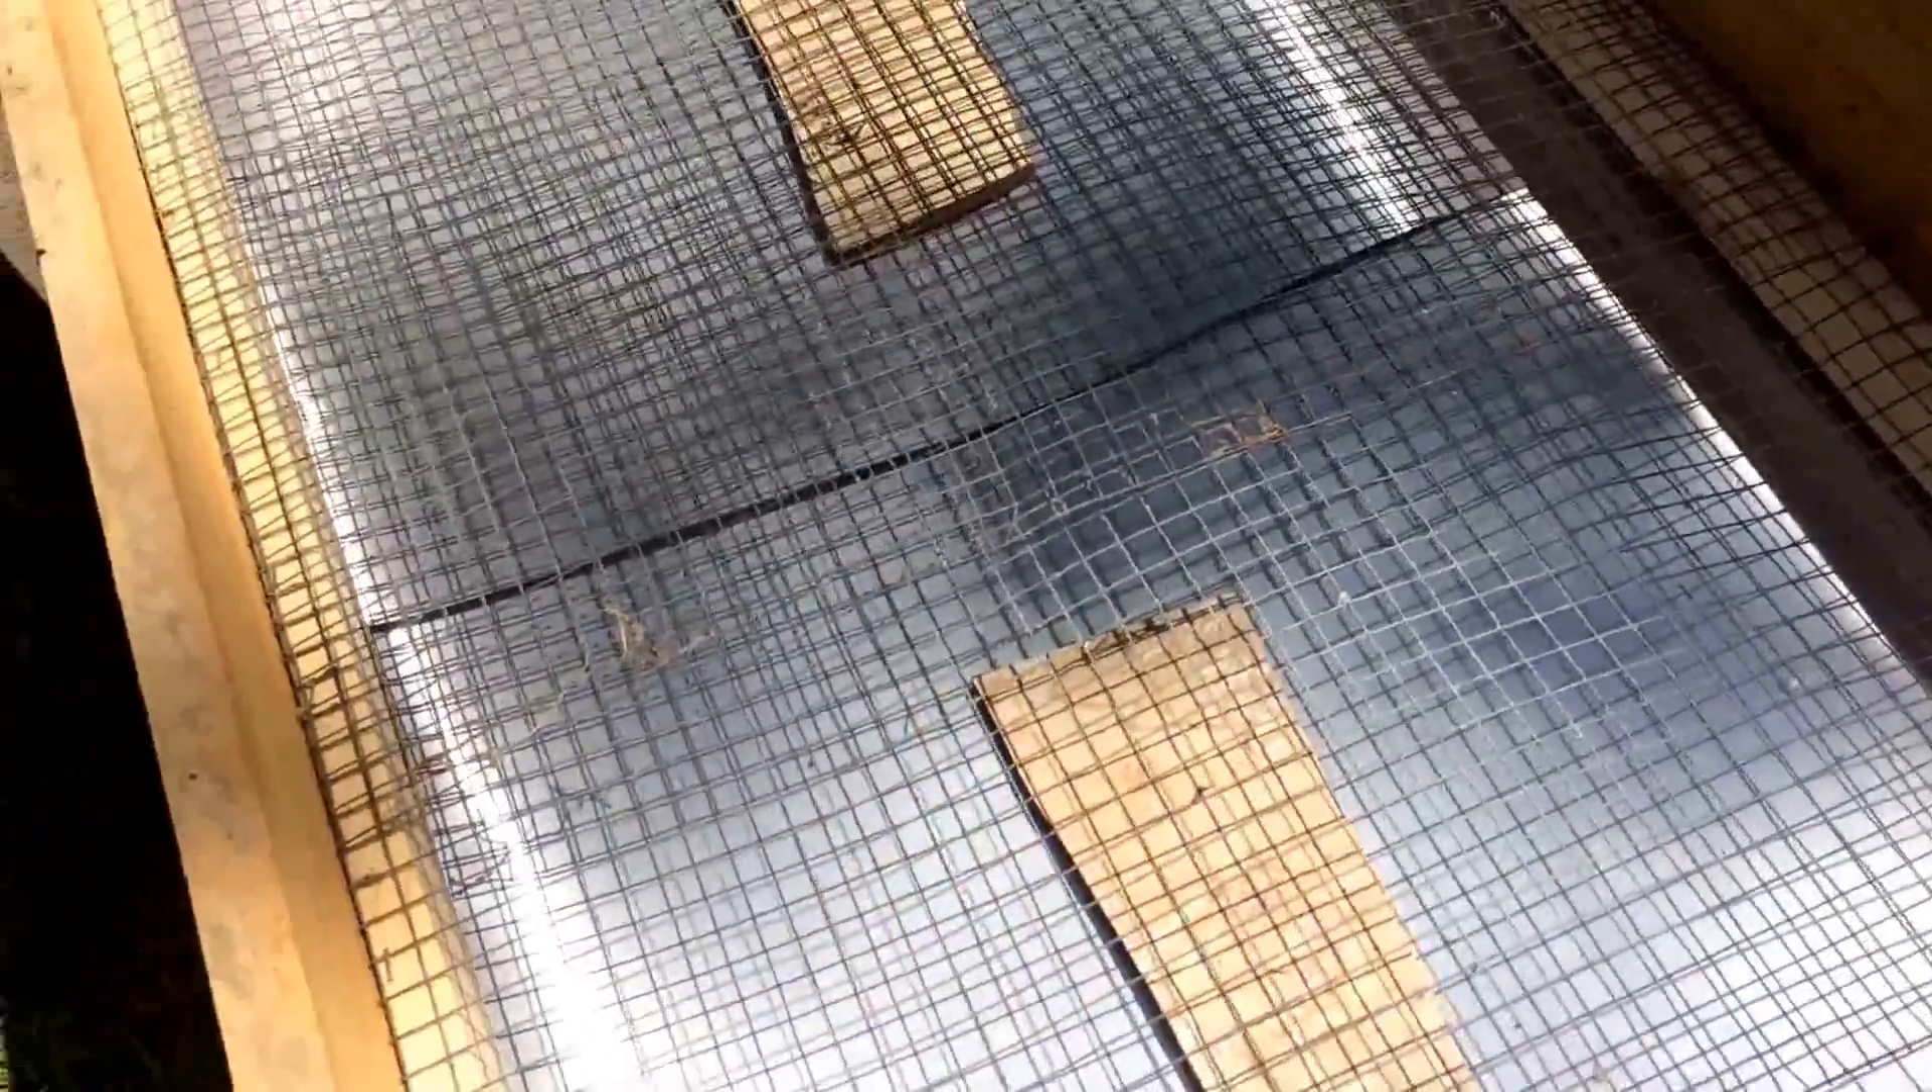We got our metal put in and then I just put another strip of wood on top of it put the screen on top.